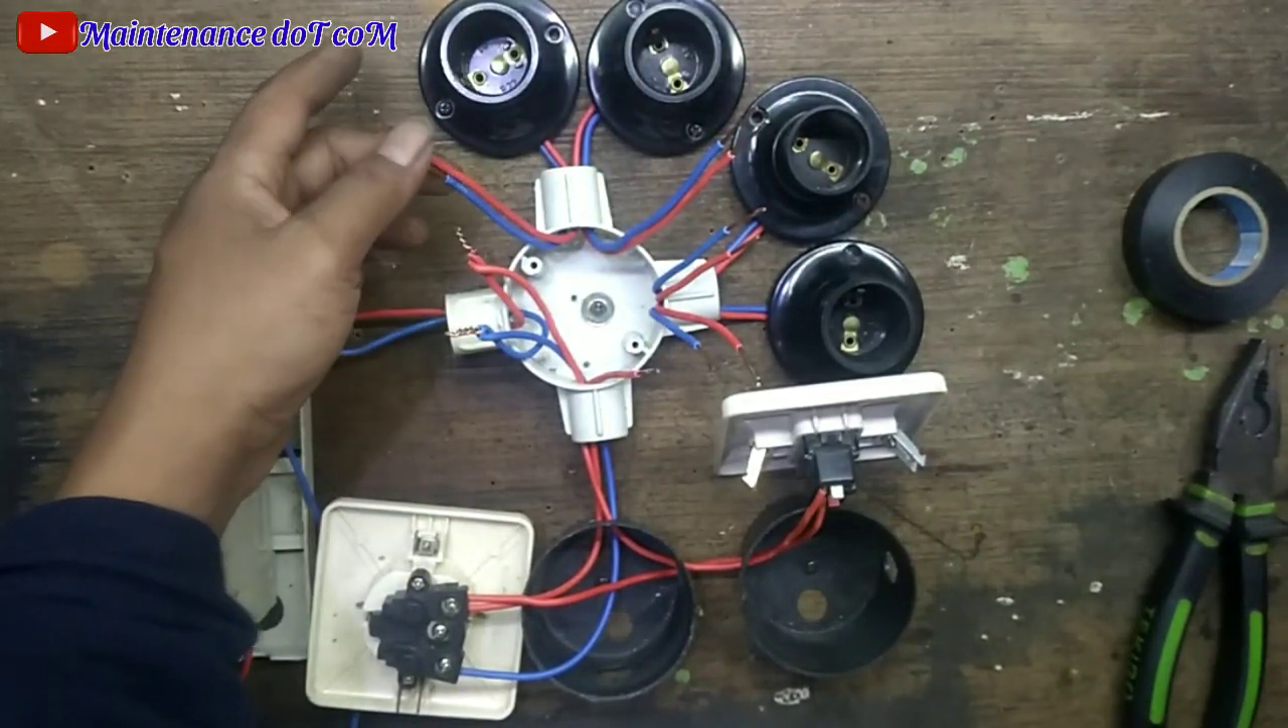Empat lampu sudah terpasang masing-masing kabel sudah masuk ke dalam tedus.